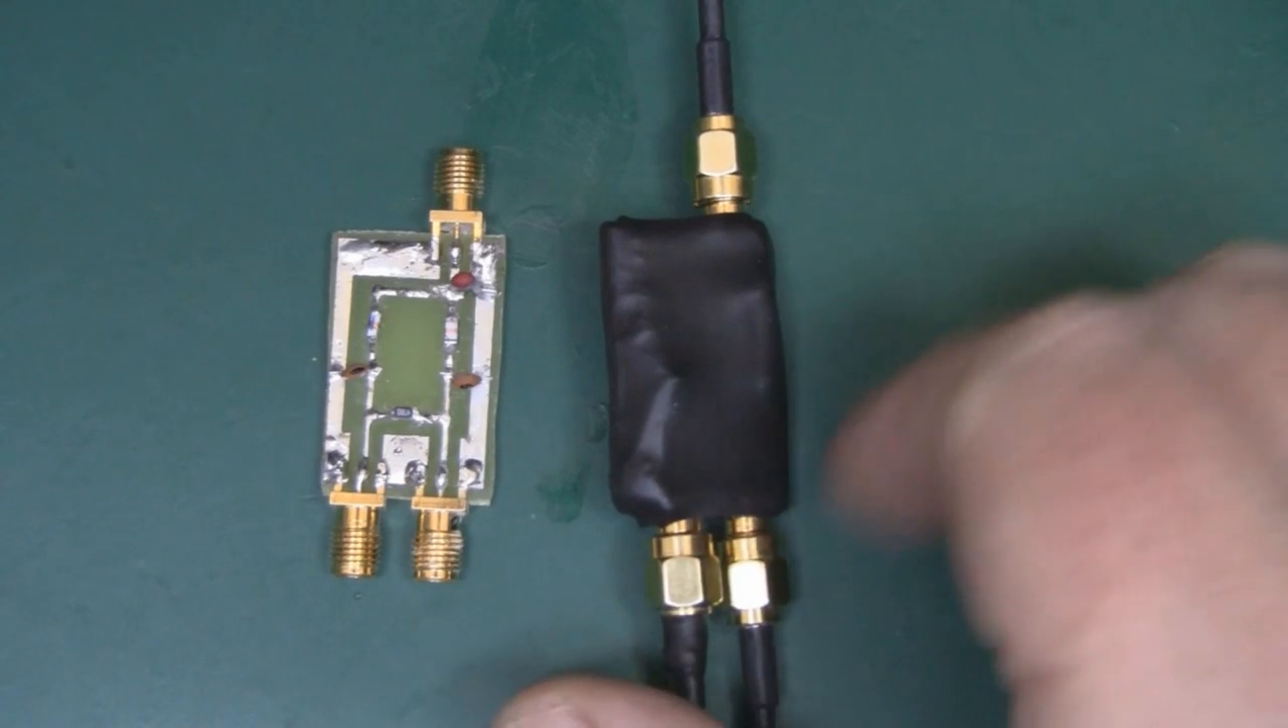Here's the finished wilkinson splitter then with the heat shrink tubing over the top.